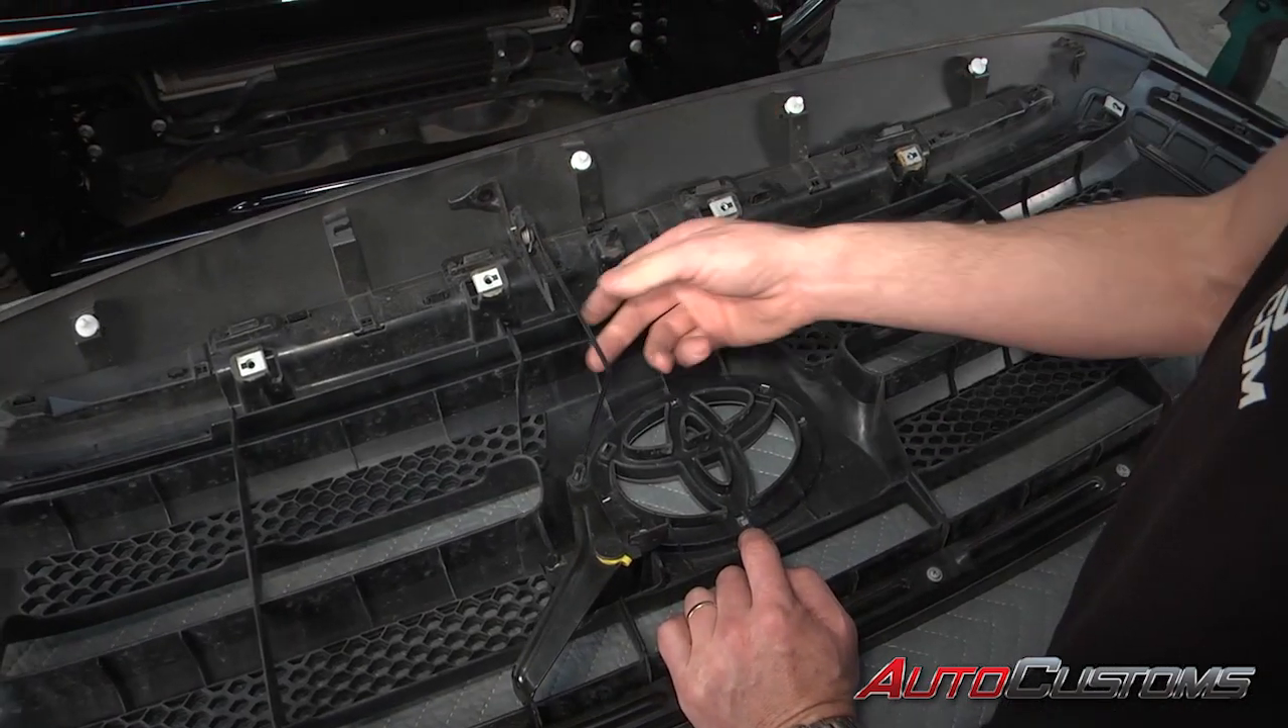Now we've got the factory grille off, we're going to go ahead and pull off this bracket.